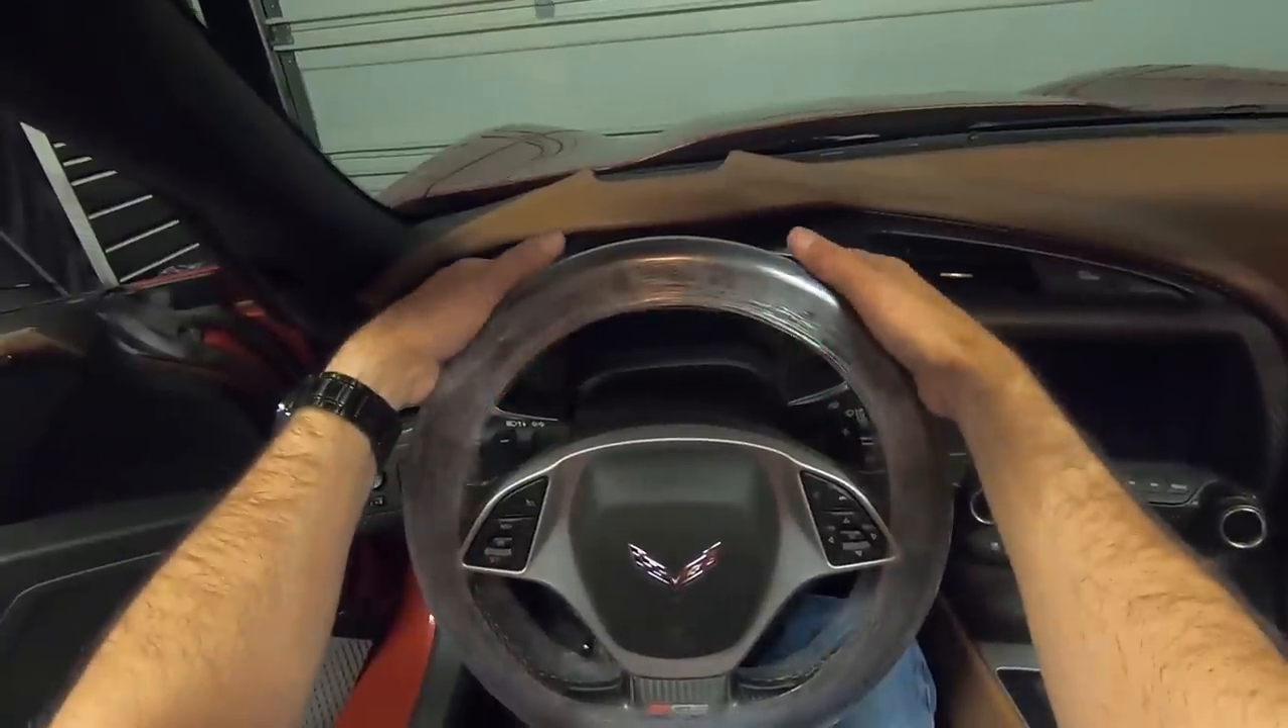We've got the steering wheel installed.